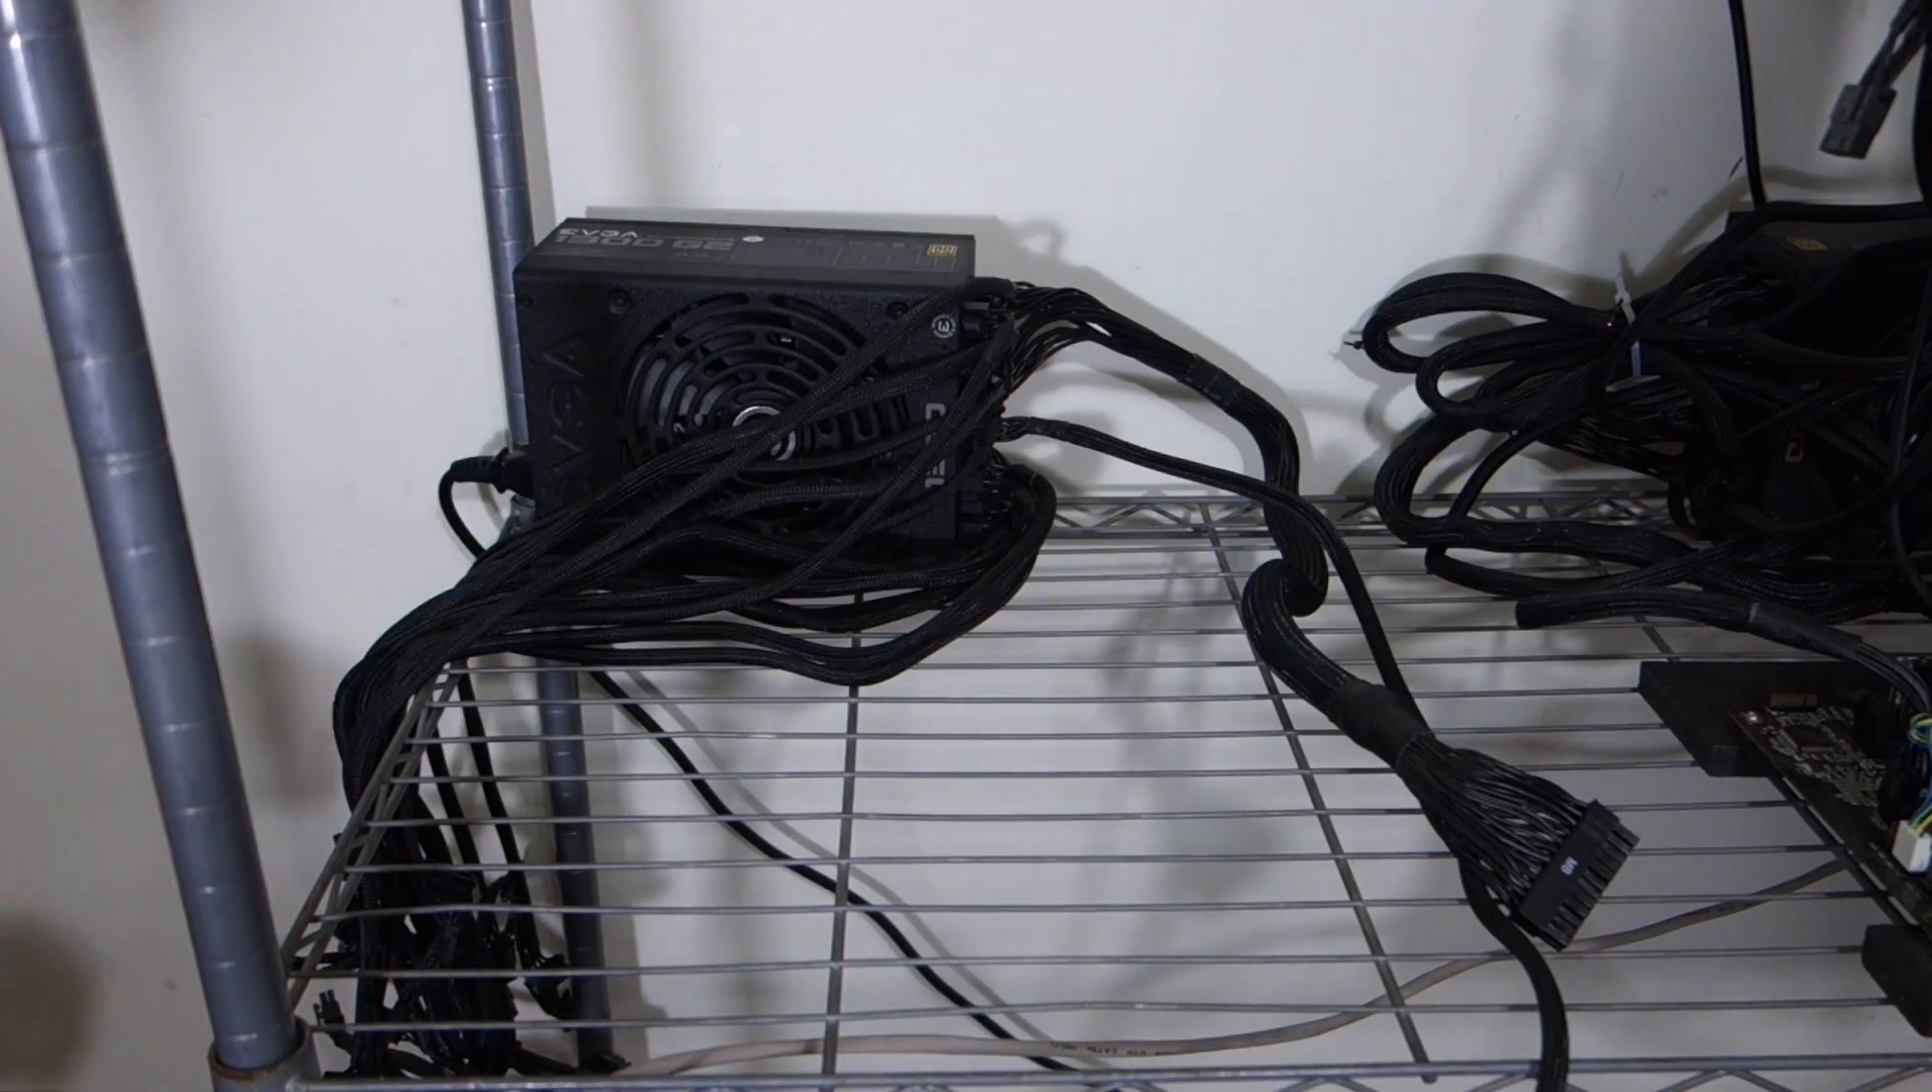So I've got my PSU already on my shelf rack, got all the cables plugged in.